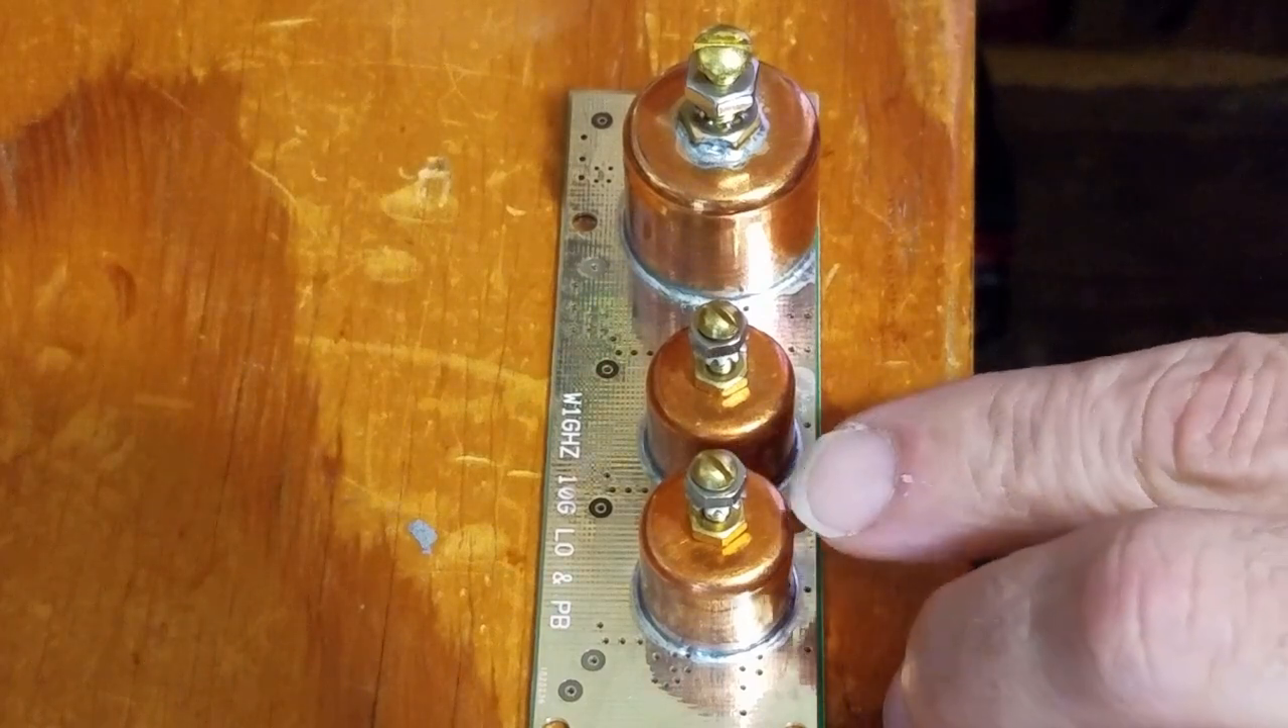Here's the final step of soldering for these pipe caps you've got the tuning screws in place and I've got an extra or a brass nut that I've put on top of each pipe cap to provide extra thread for these tuning screws.